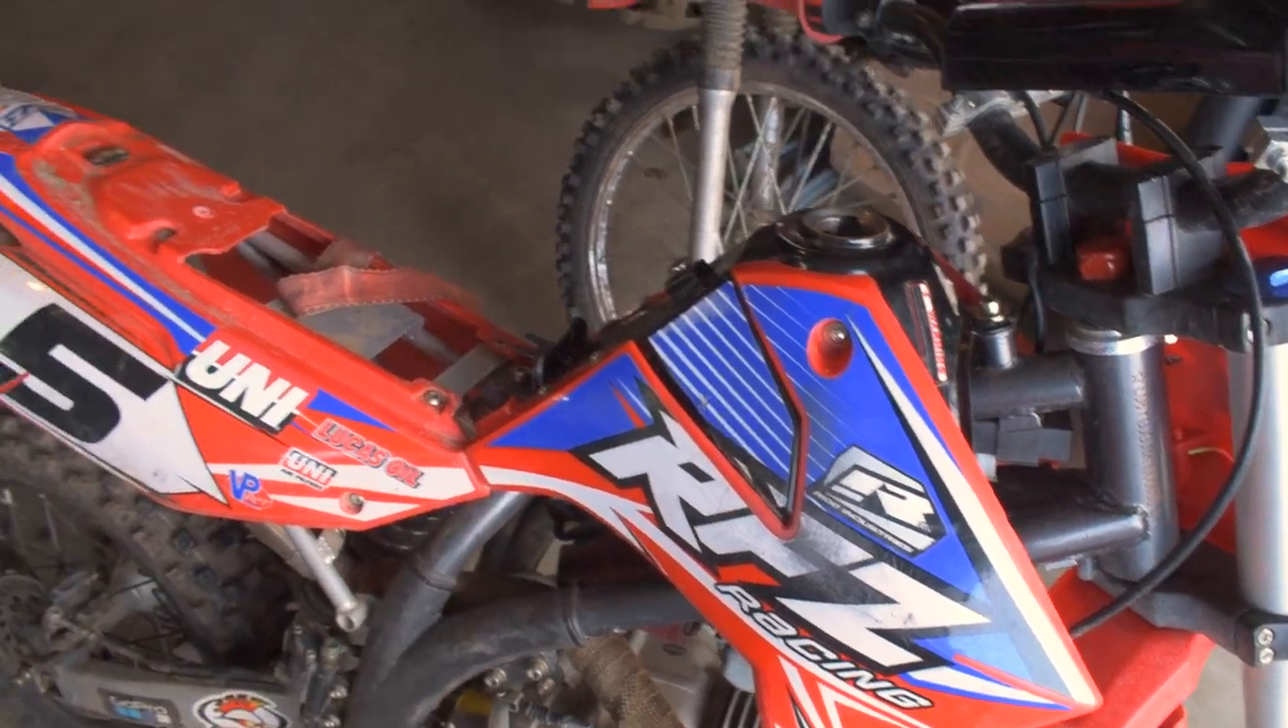All right and now we got all the gas tank plastics are all back on.